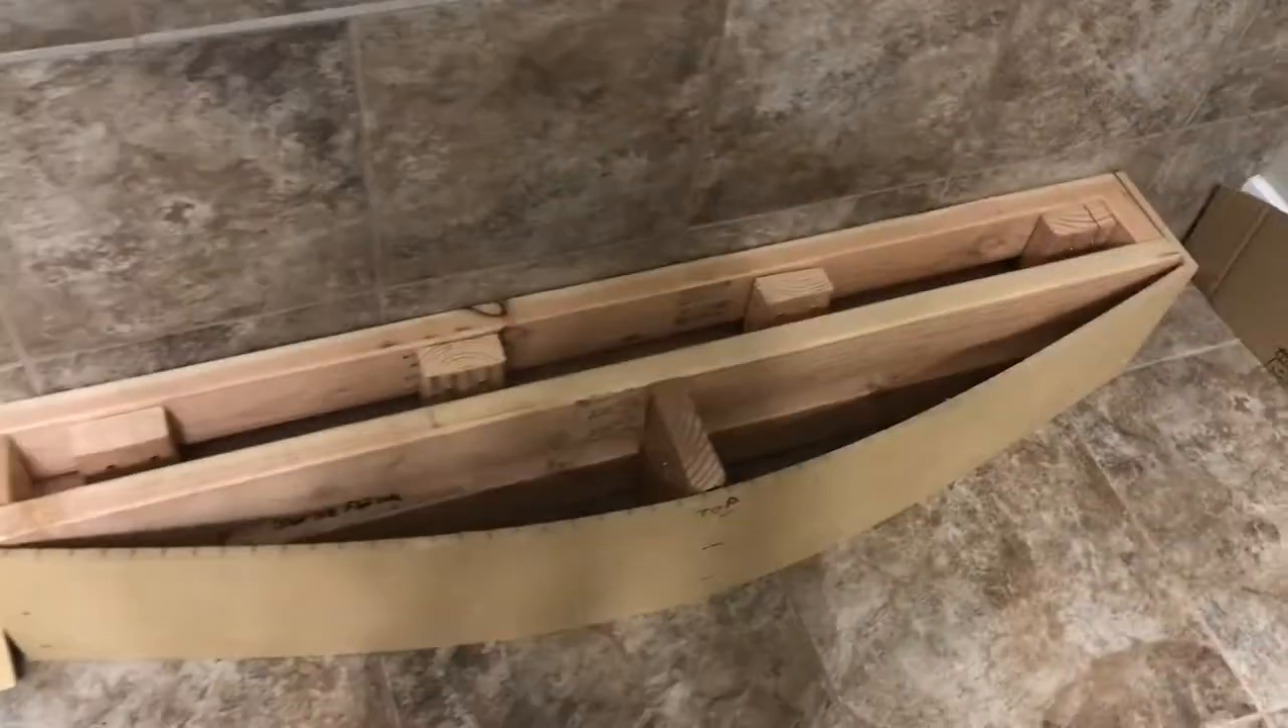I have my nice curved edge installed.